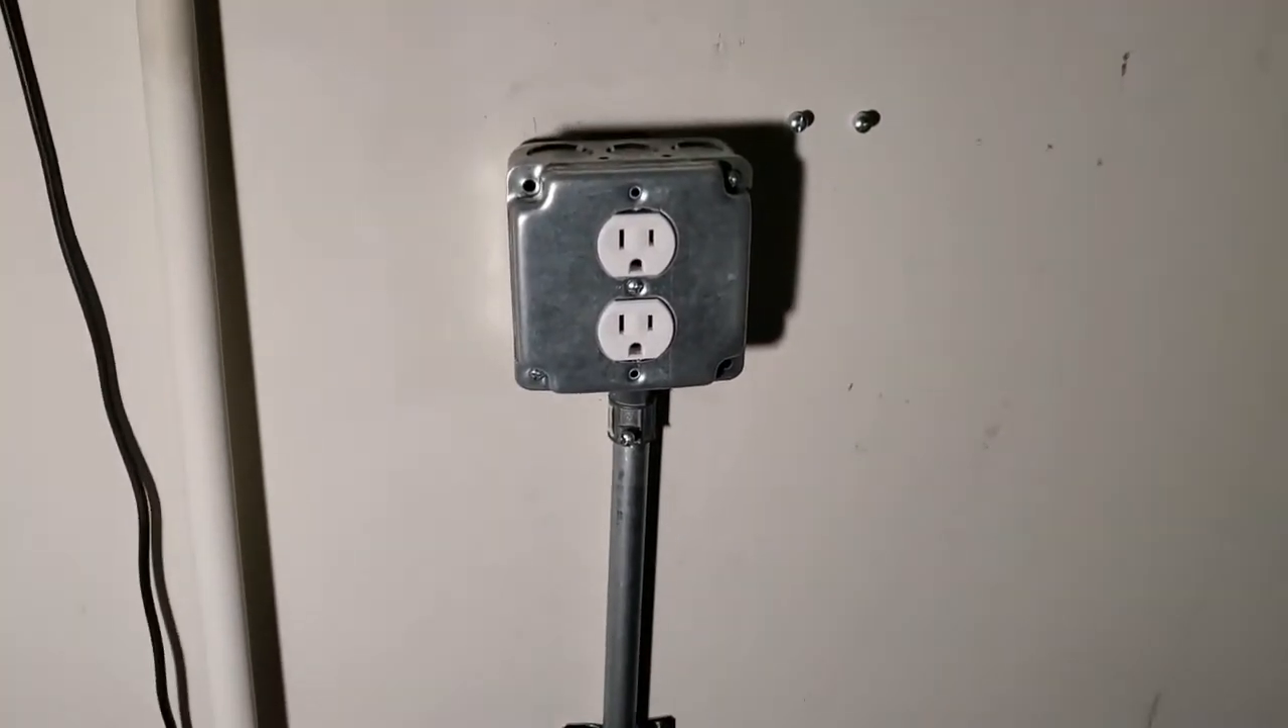Okay, so here we are, we have this socket all buttoned up, ready to go.